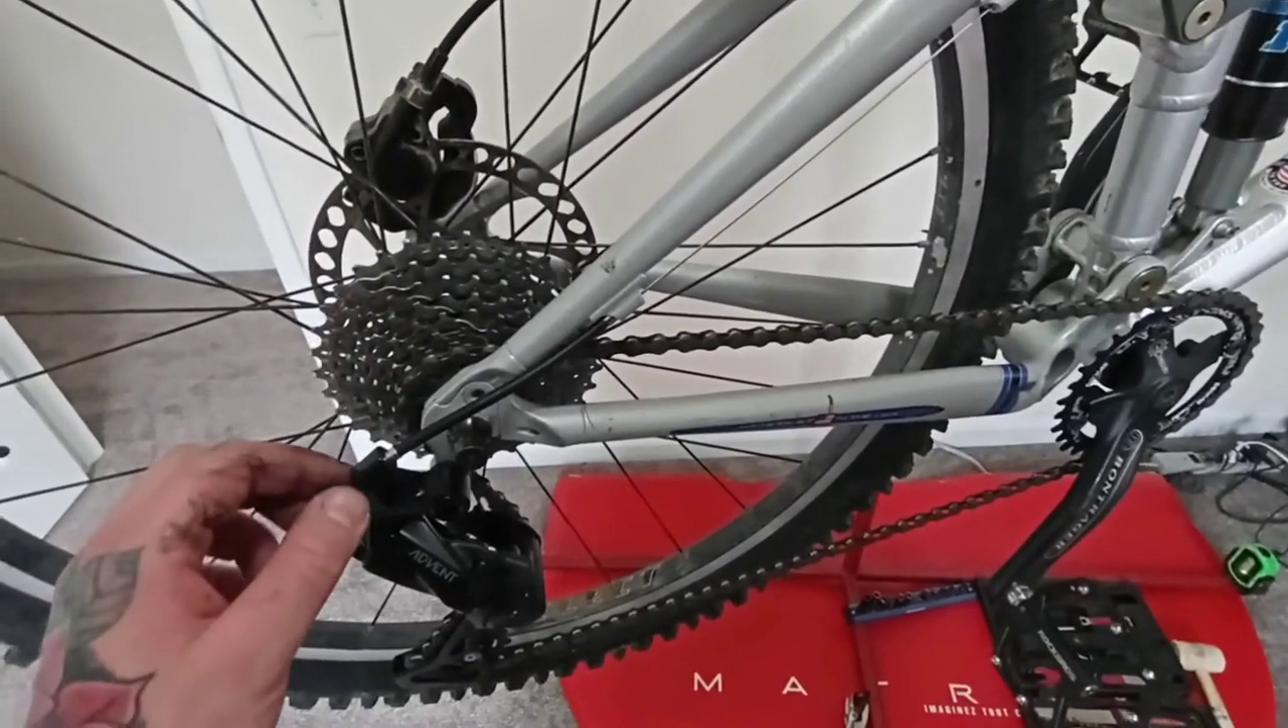Just like that. Chain's on.